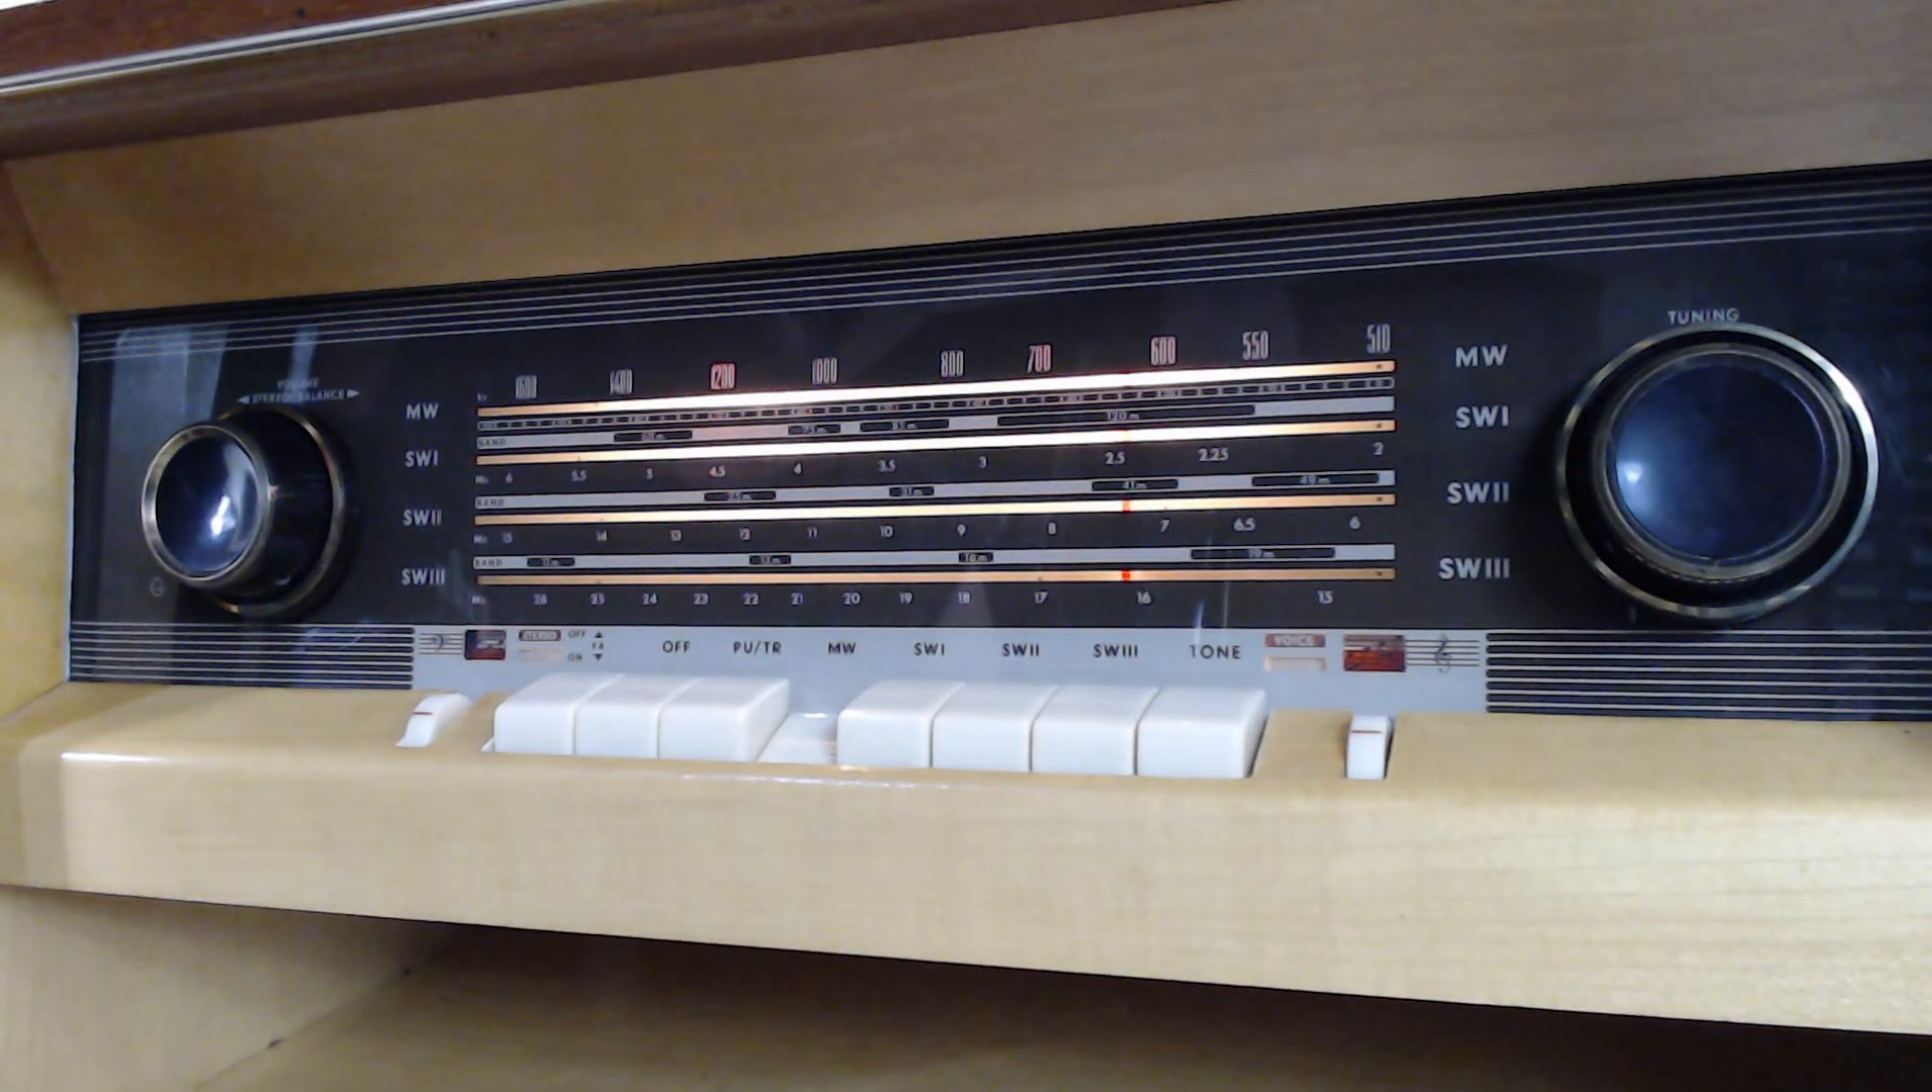I've put the radio back in and polished the cabinet a bit and it's ready to test.